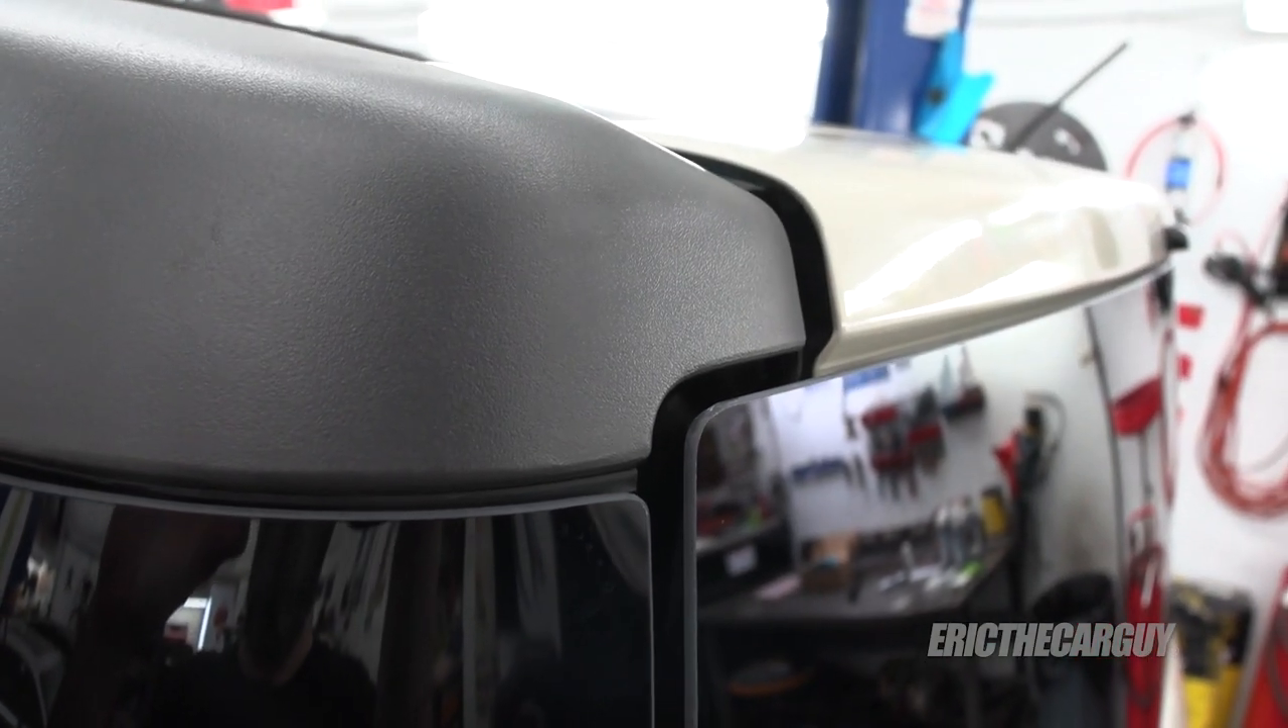One of the things I've noticed about this Element since I got it was this large gap that seems to be back here where this tailgate, if you want to call it that, meets the body, particularly over on this side.